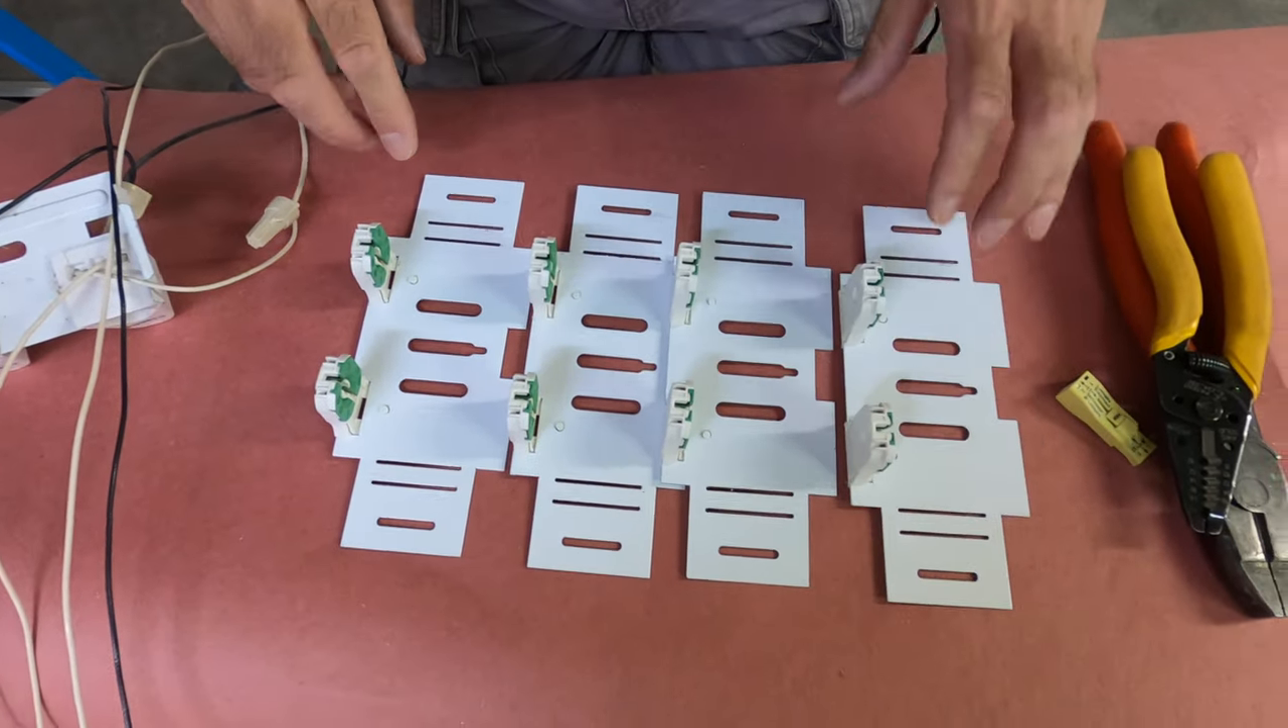Okay, so we have all eight of the sockets prepped on the brackets.